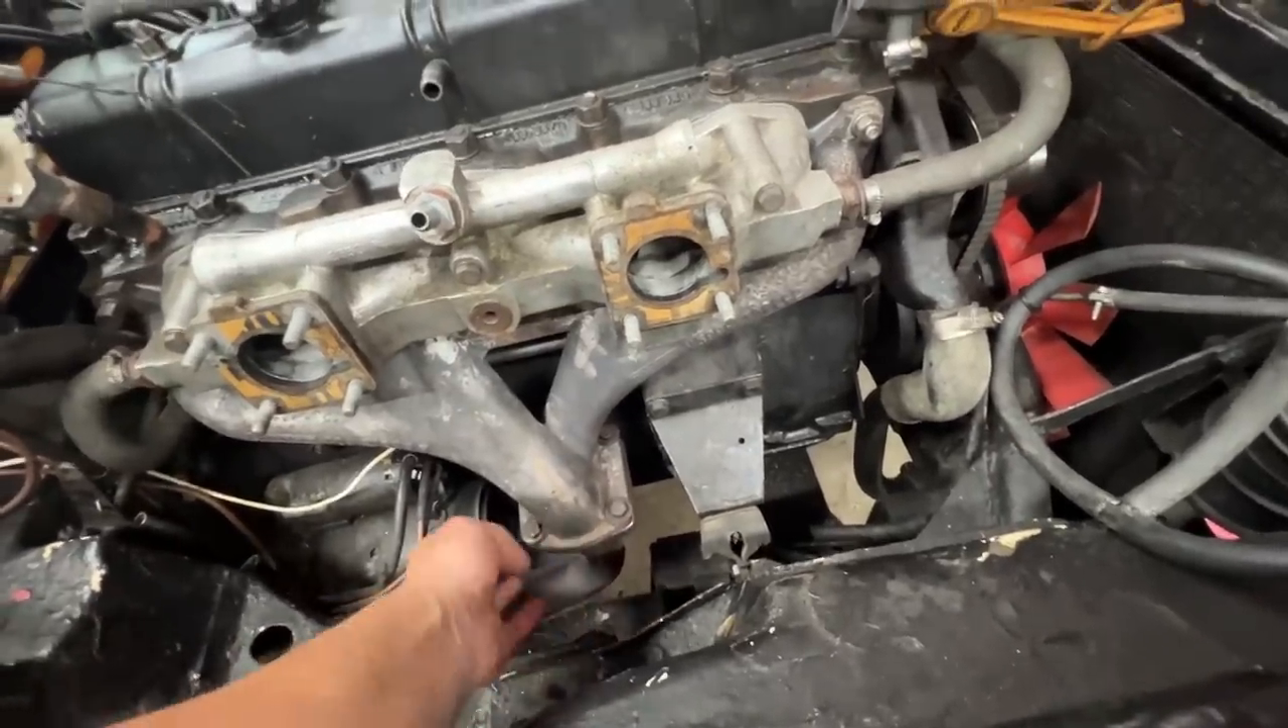All right the exhaust manifold and the intake manifold are installed.